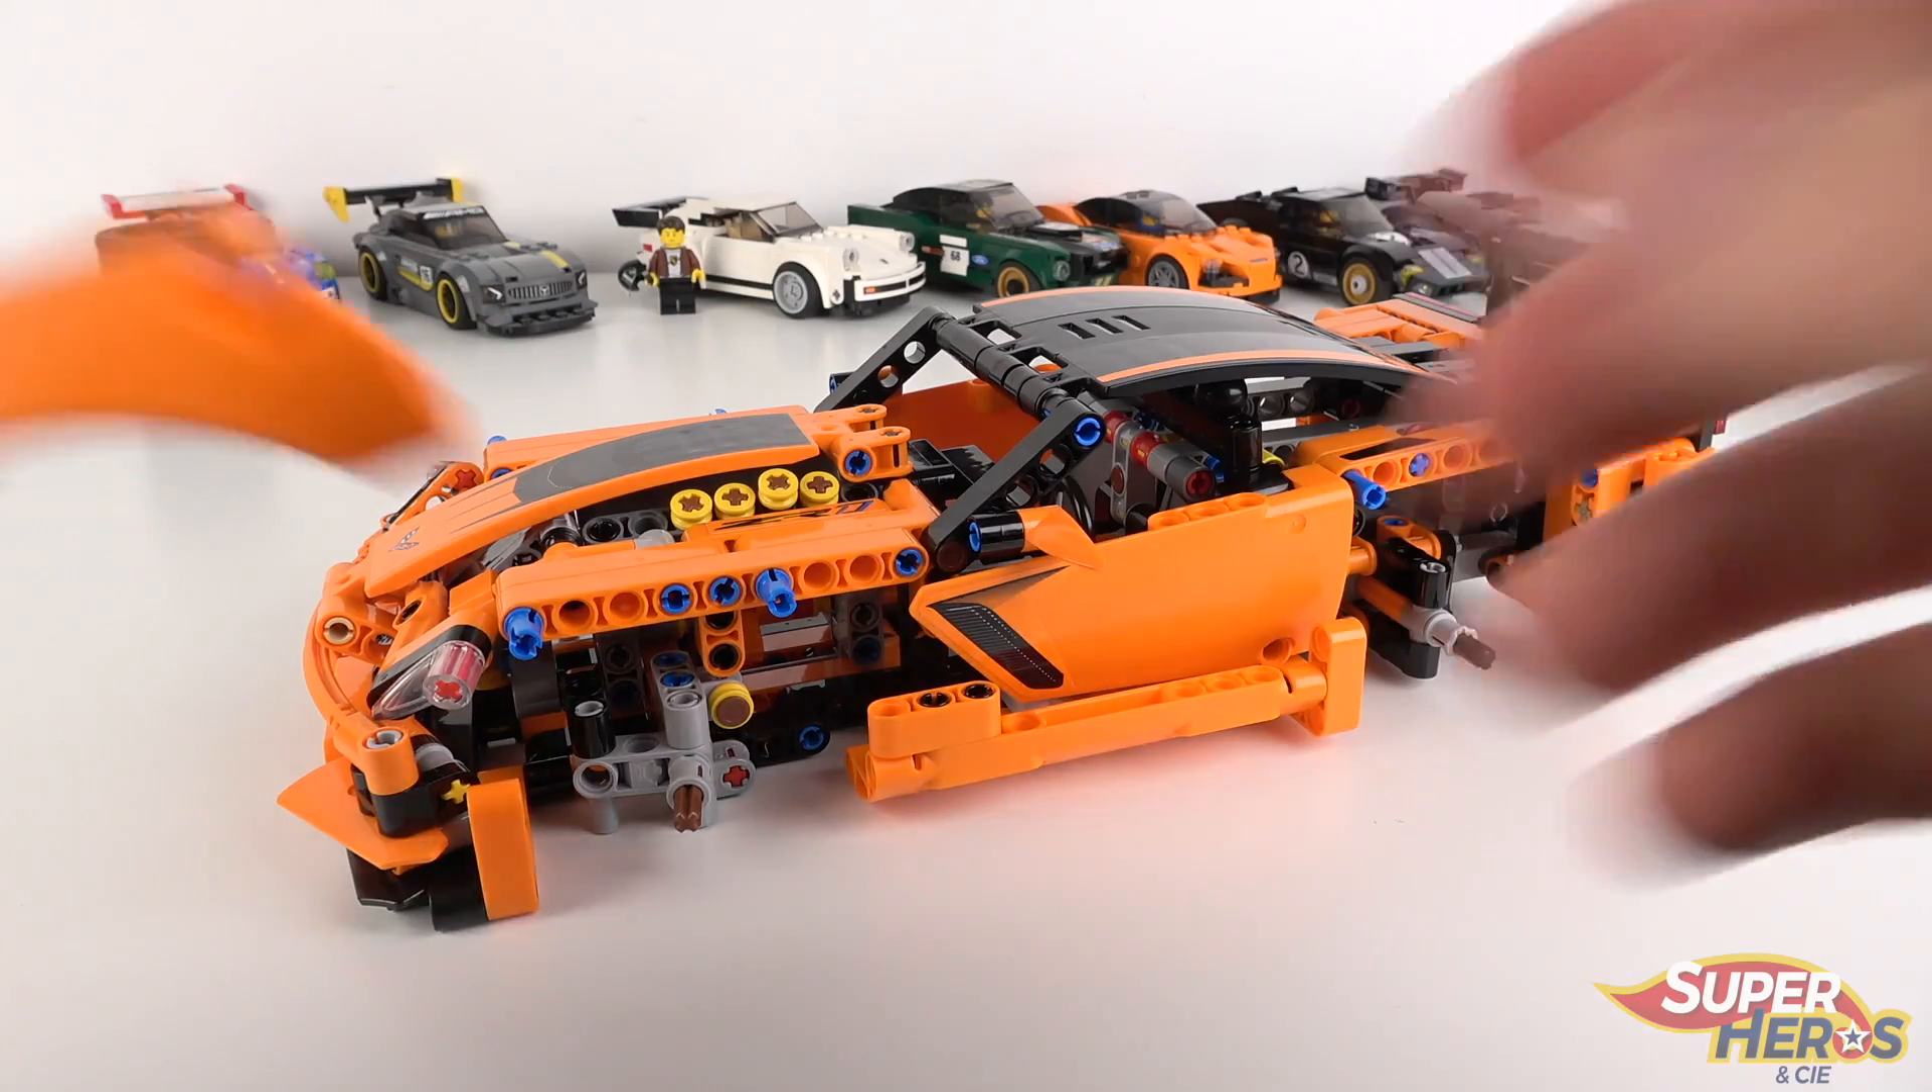Qu'est-ce qu'il nous manque ? Les ailes et les 4 roues.